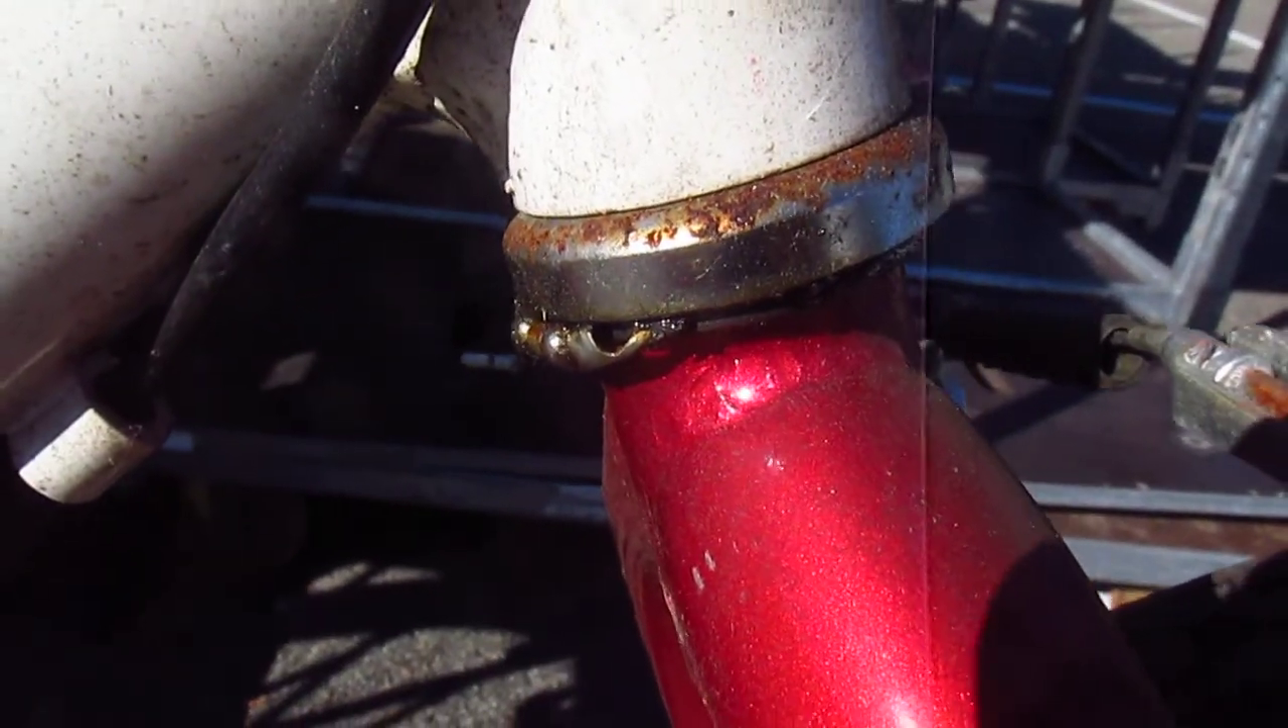And you can see right here the headset bearing is just hanging out of the thing.